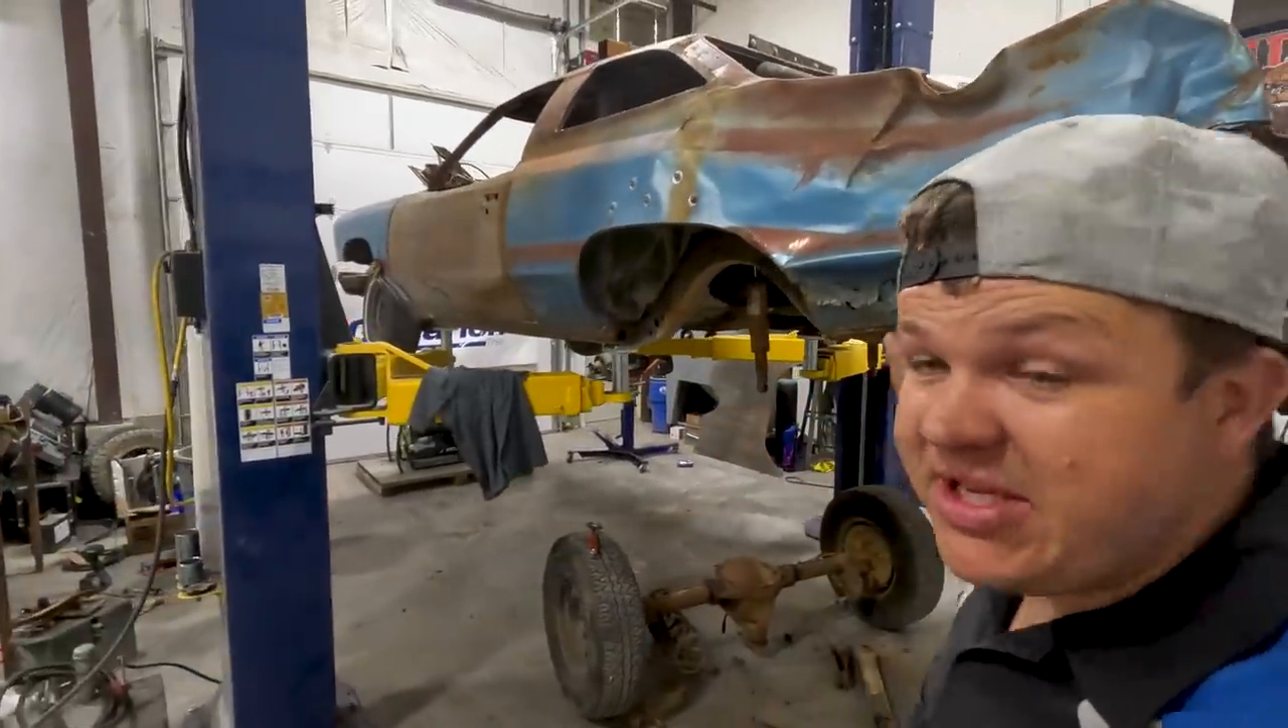All right, so we've just about got the back end of this car completely stripped out.